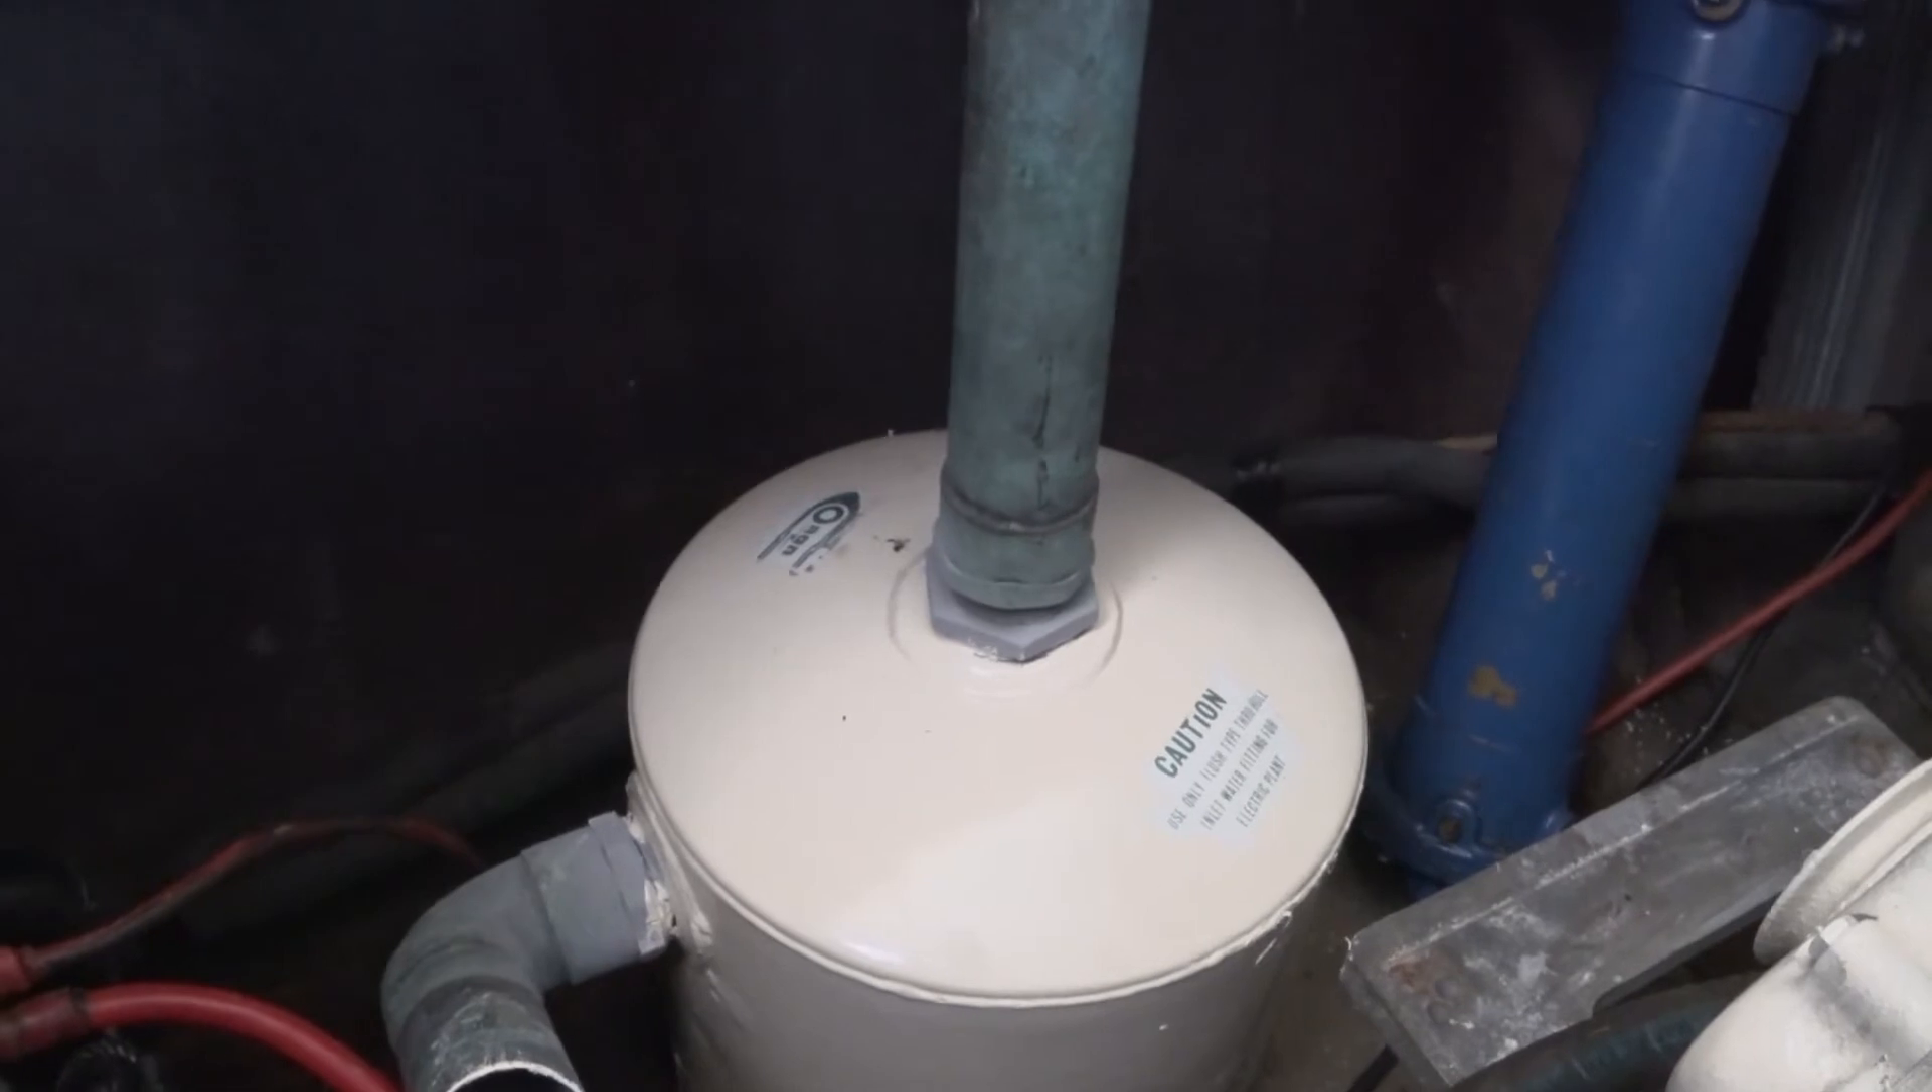I've got the, the, uh, Onan water lift muffler installed in its original position.